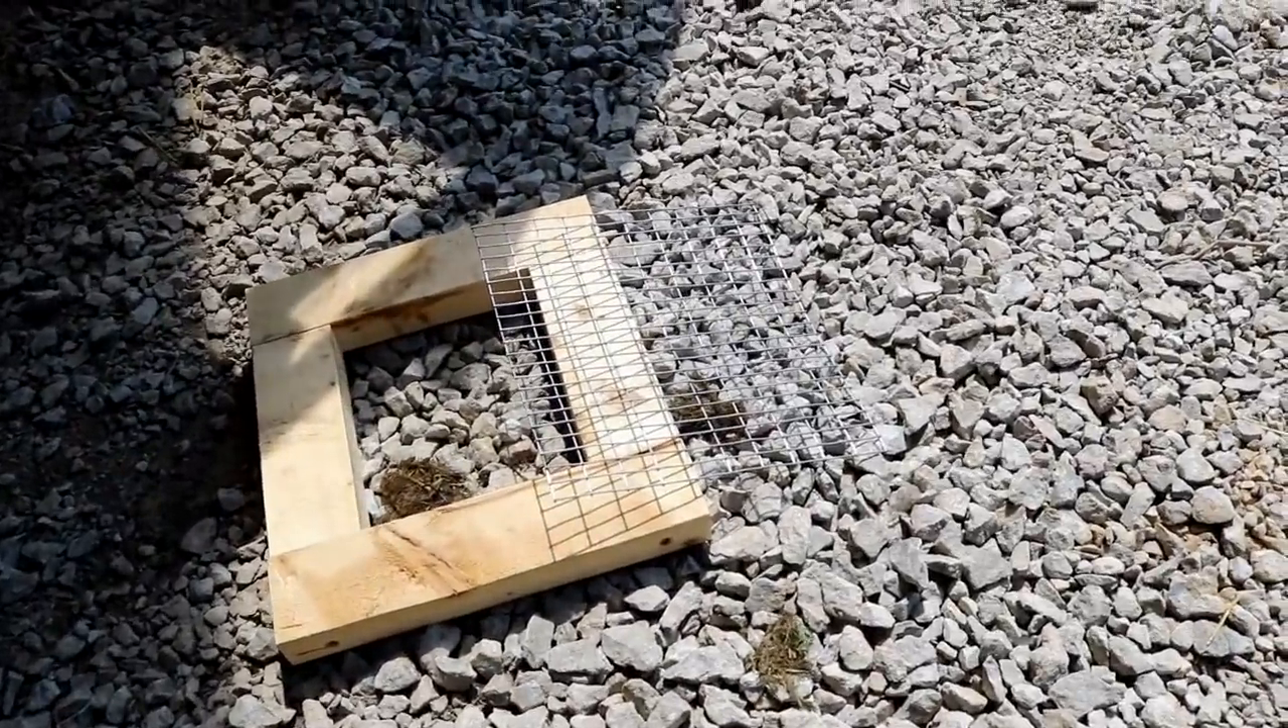I've got a door down here that I still need to attach the wire to.